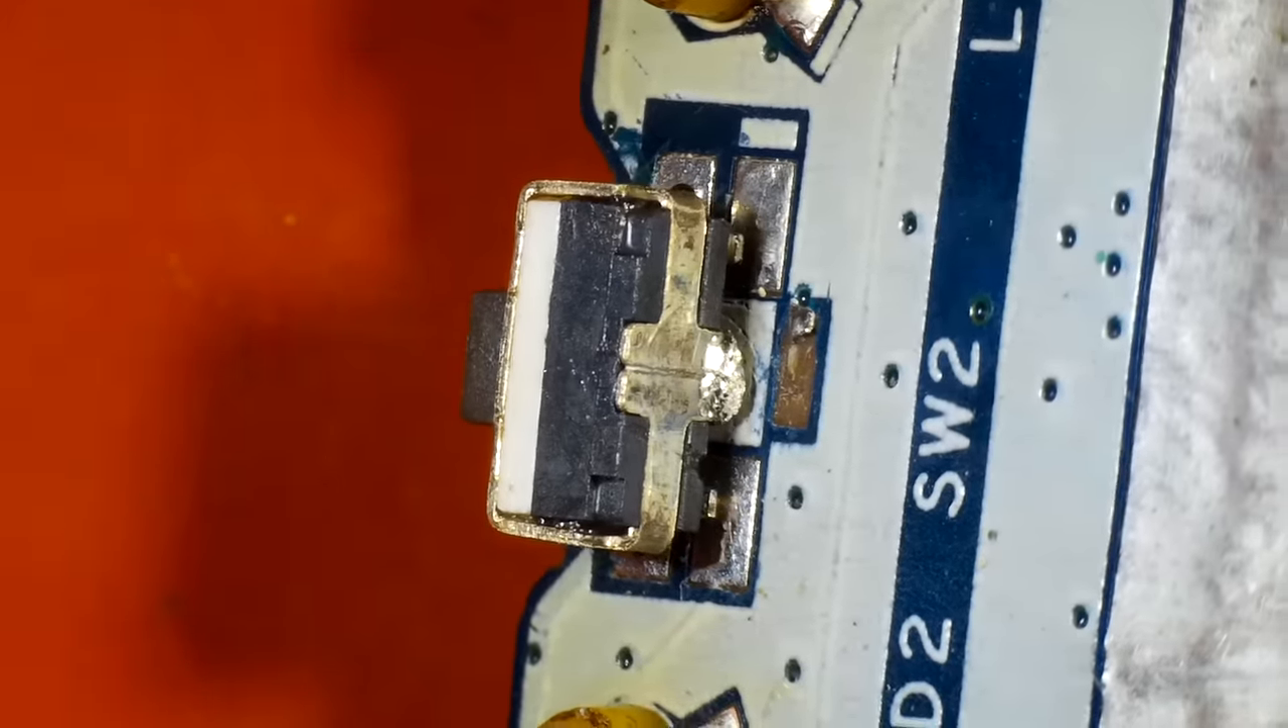So we need to see if this button will fit on this board though. Okay, and that actually looks pretty good.